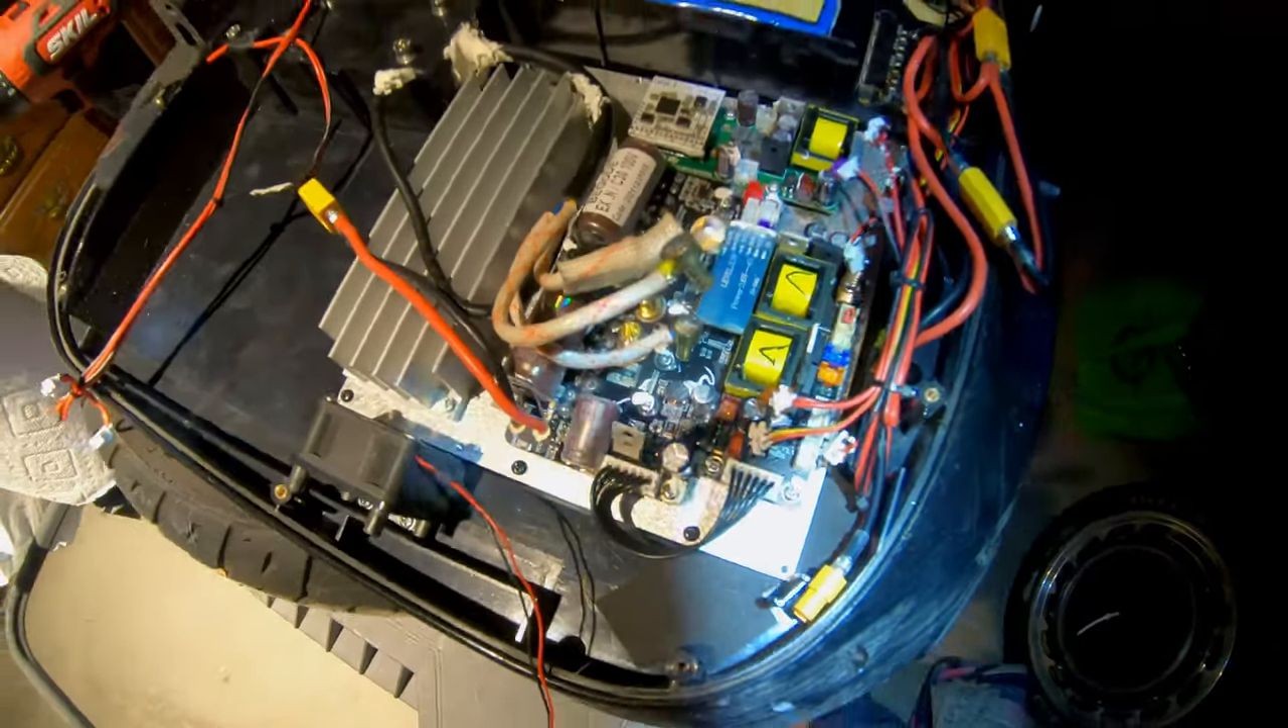All right we got the new board all screwed back in here secured to the wheel.